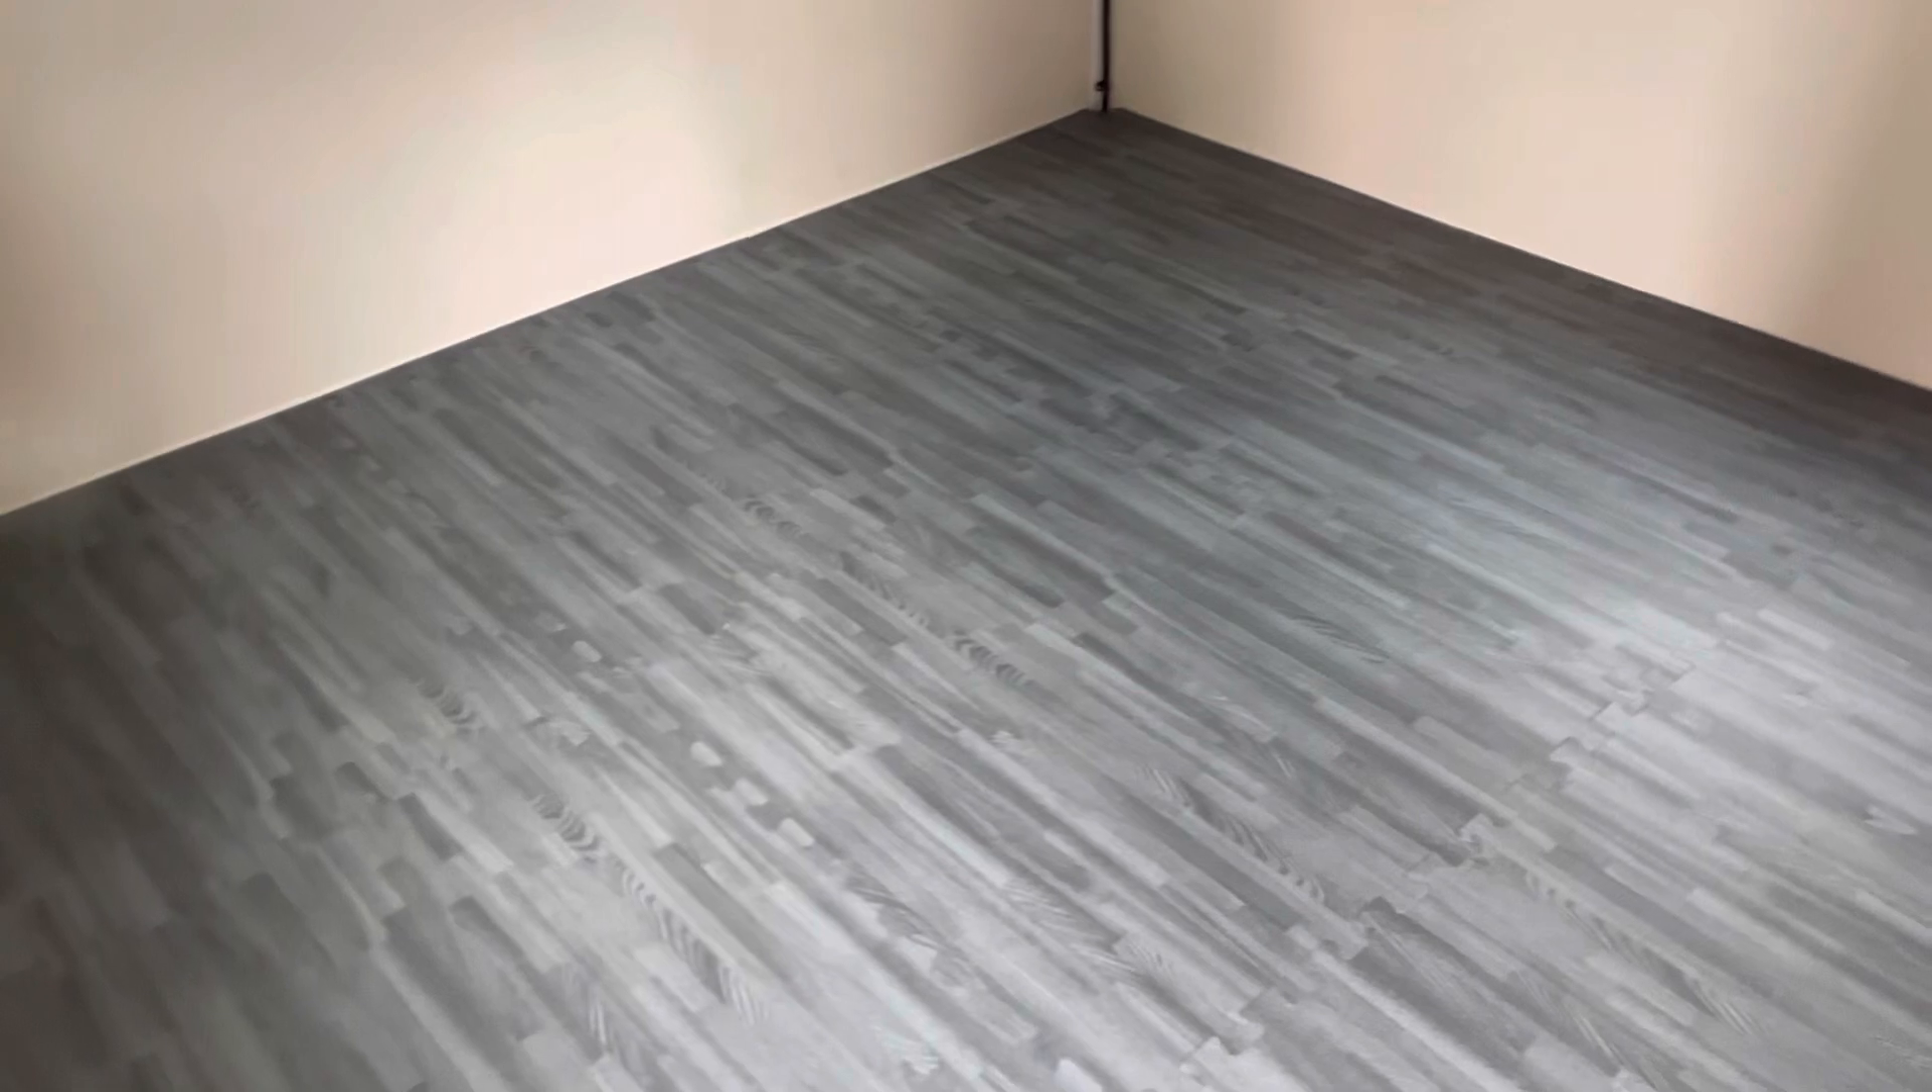We got all the PVC flooring in underneath.